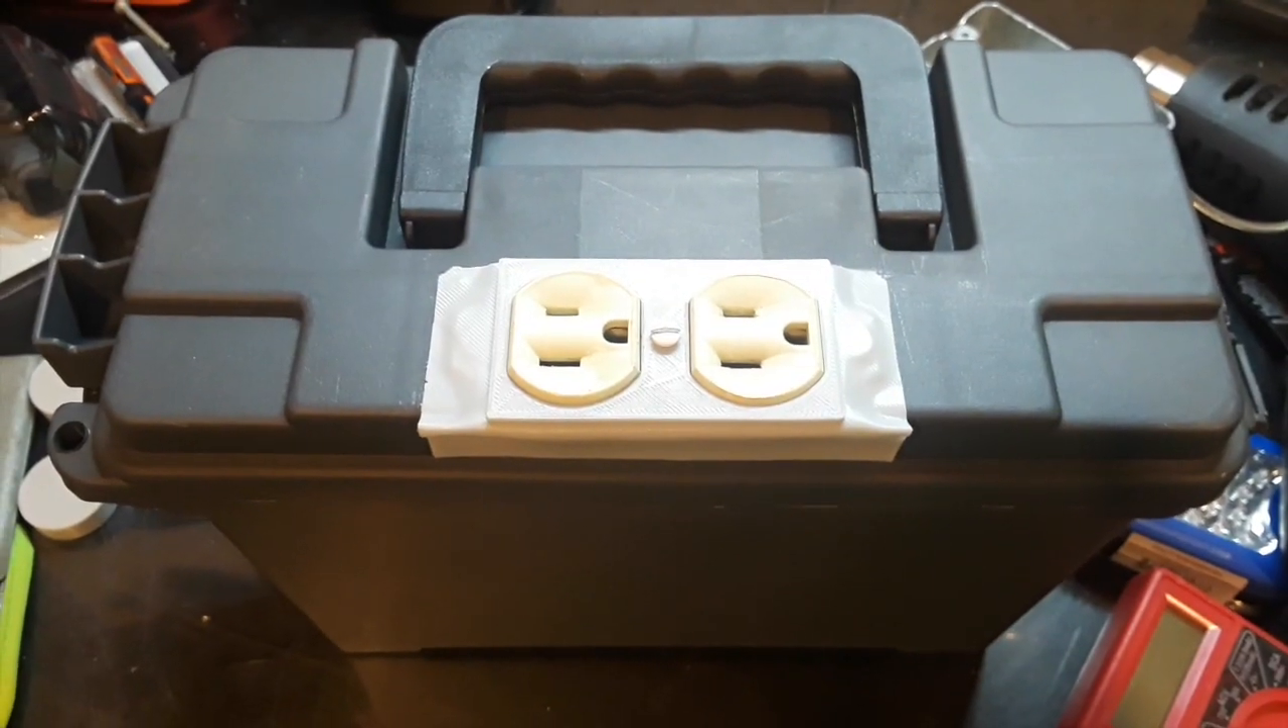Alright so now I attached the faceplate on after I finished cutting it down.